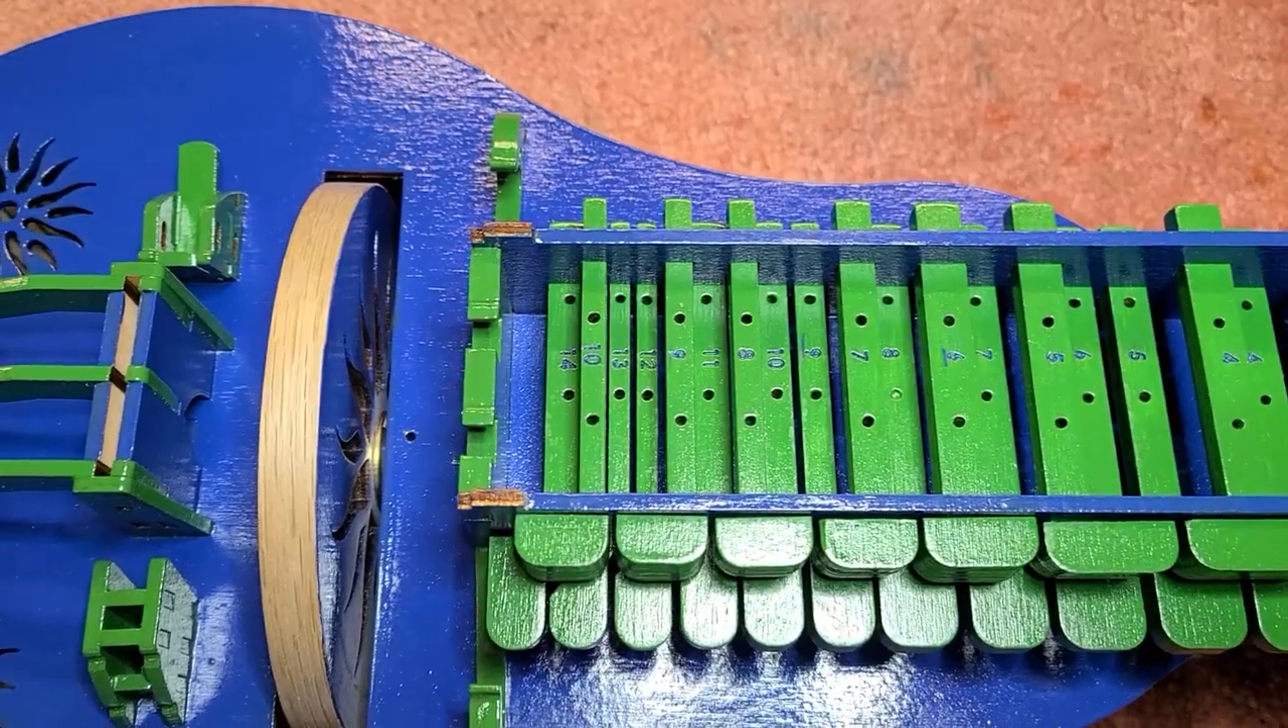And here are all my keys nicely fitted into their homes.